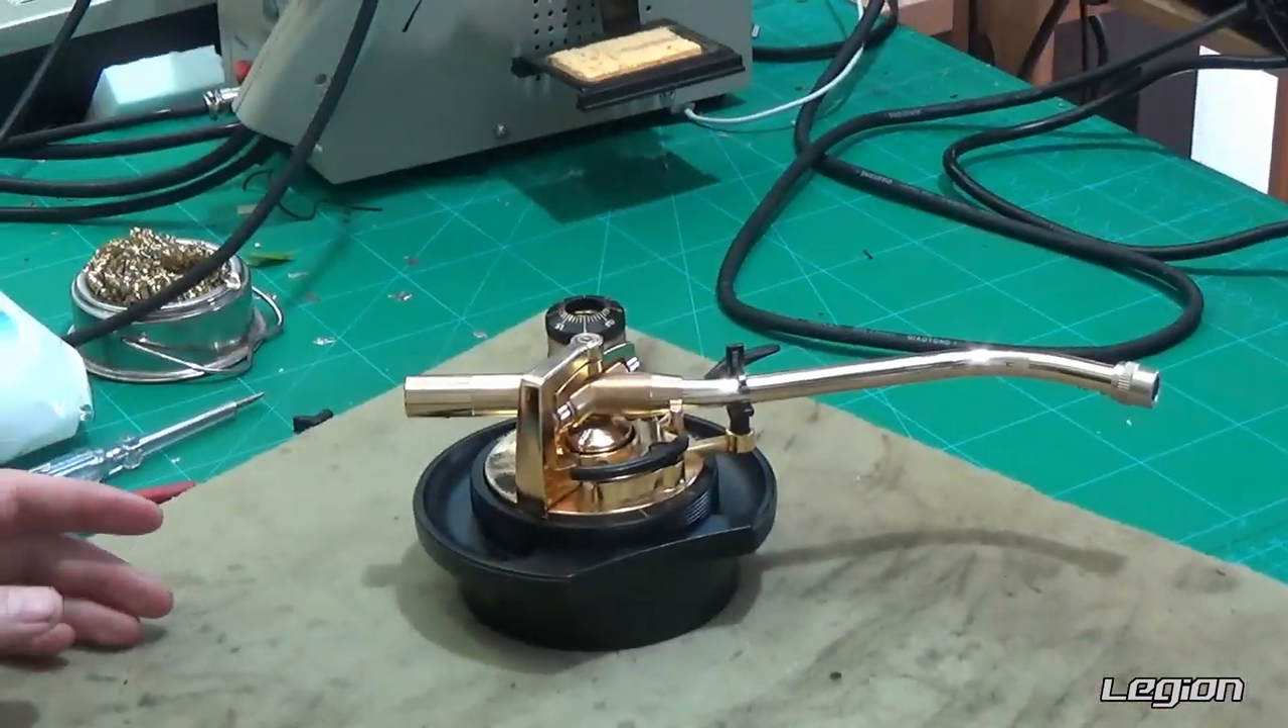That is our now reassembled tone arm.